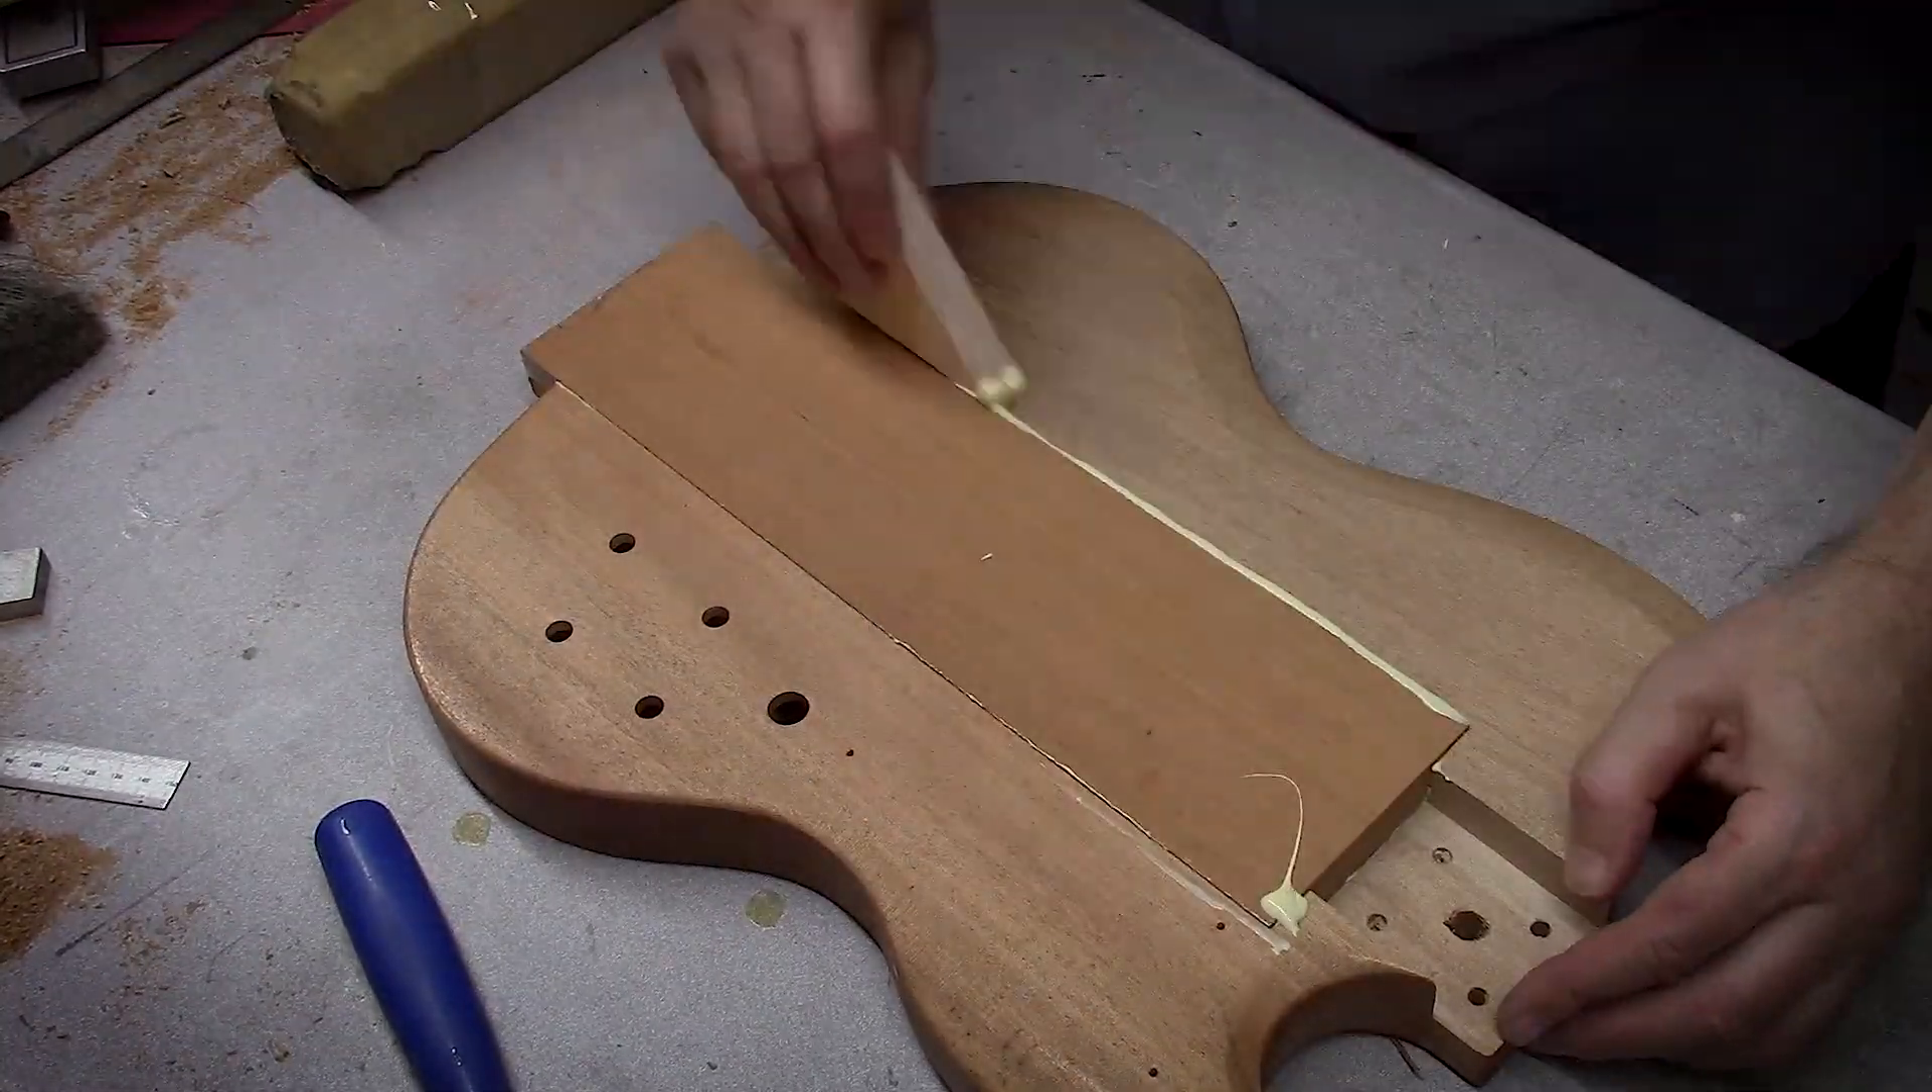With the wood excavation done, I was able to add some glue and push in my new center block.